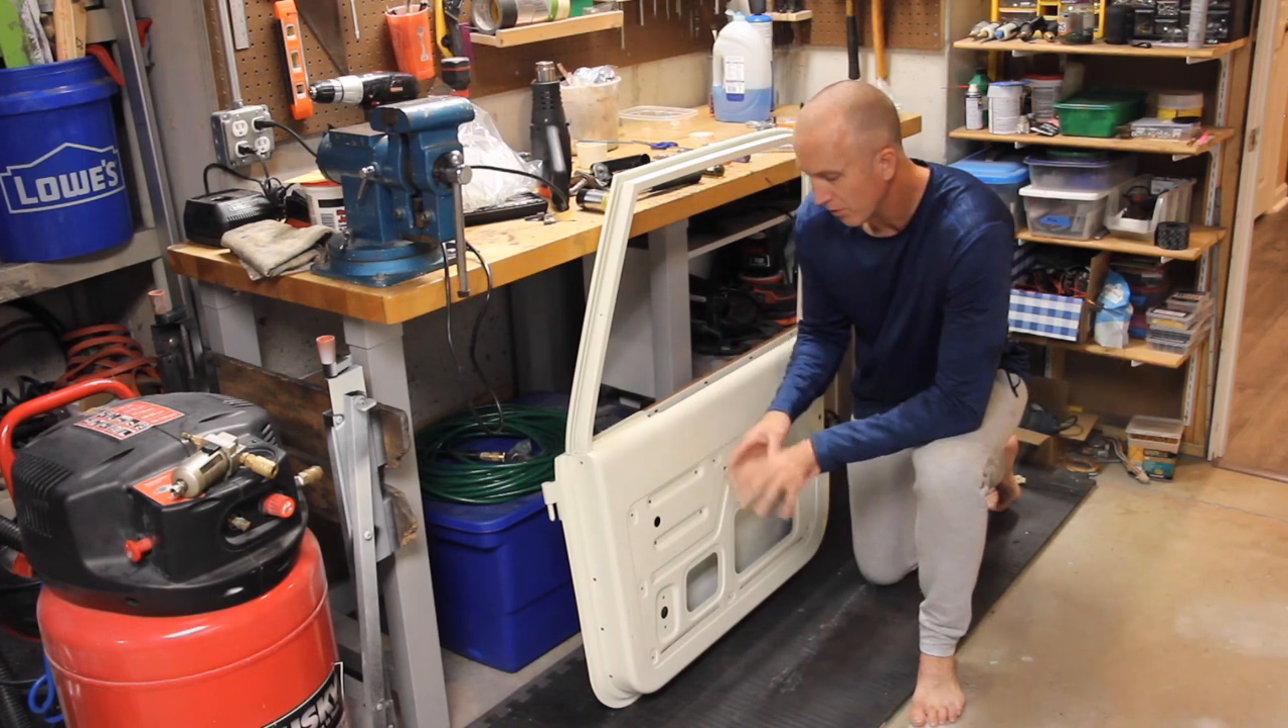So just to describe the game plan, I have completely taken this door apart, so there is nothing on this door.